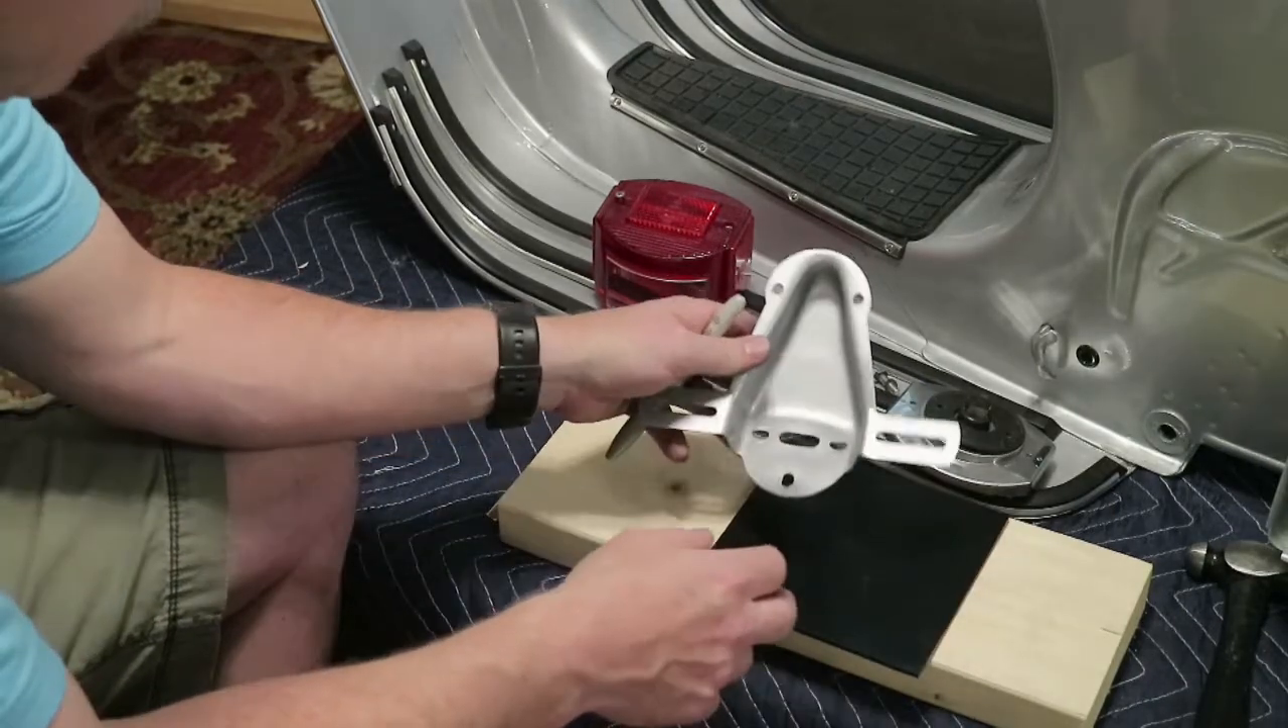I took the light fixture off of the frame.